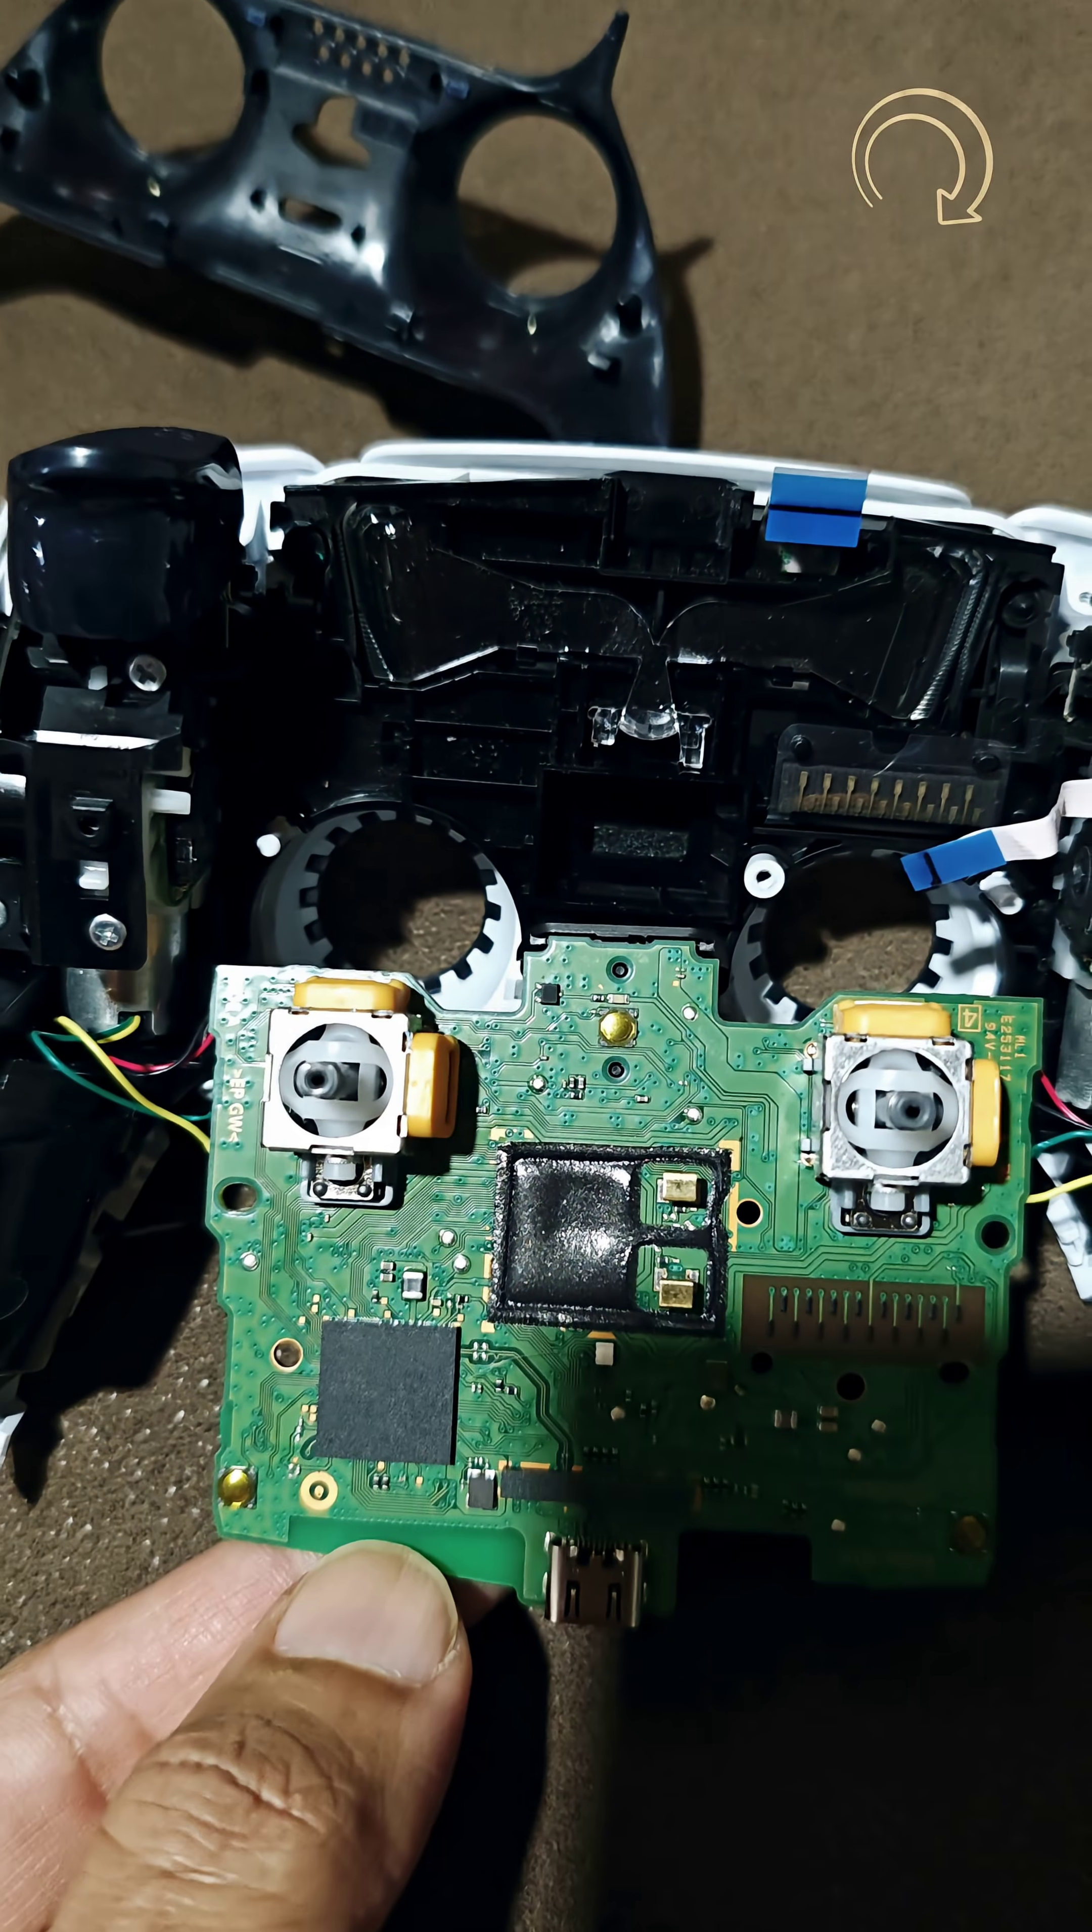See guys now these are the yellow coded Hall Effect joystick which I have soldered on the PCB of the main controller.